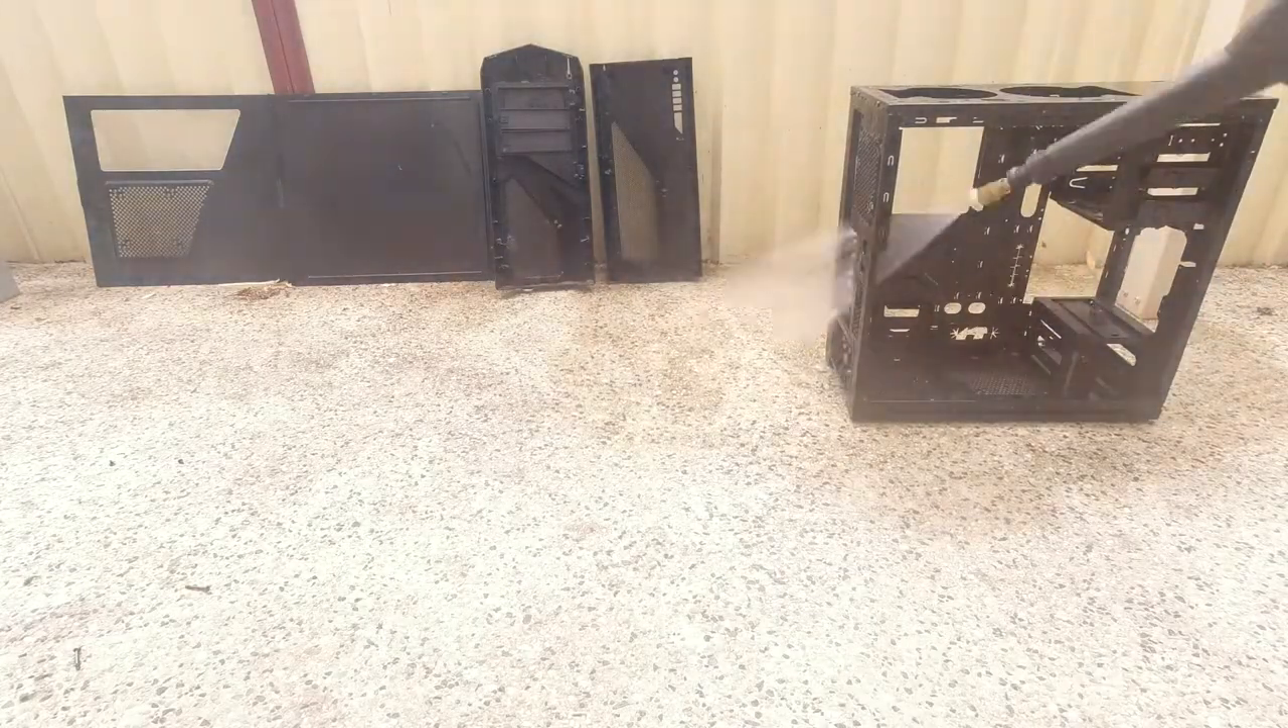Look at that the entire case completely taken apart.